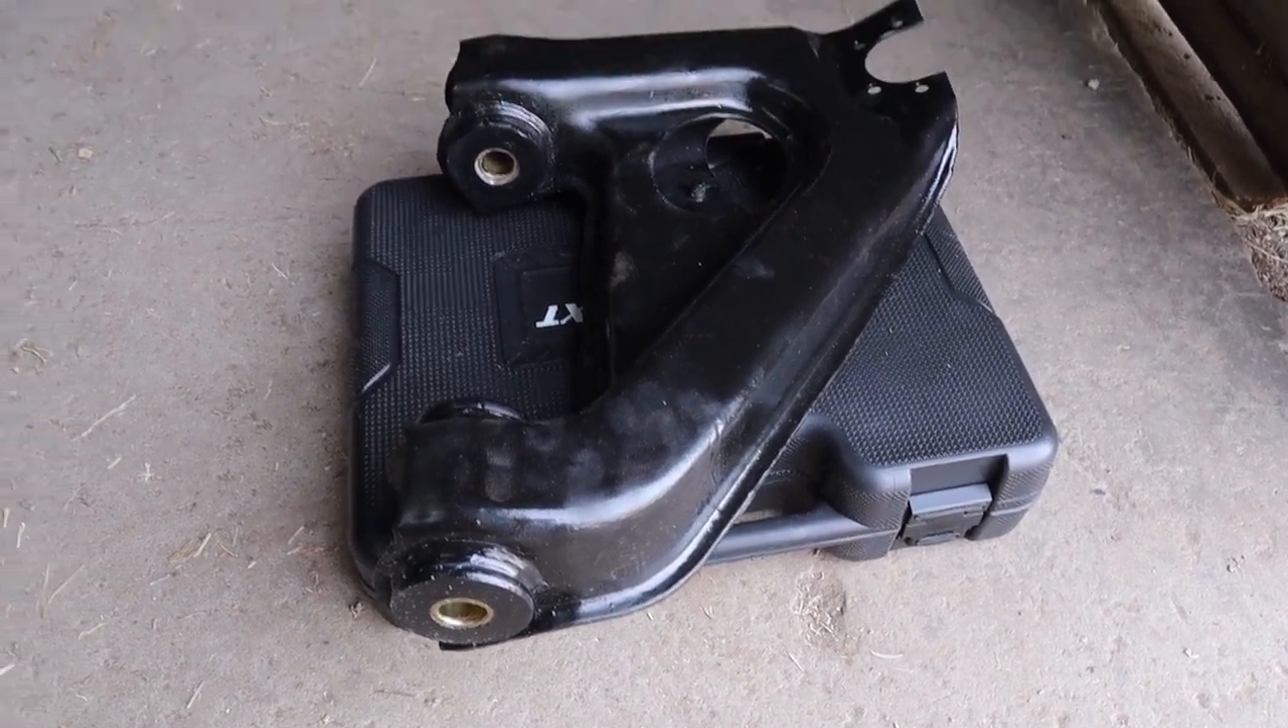We got the bushings all in place.